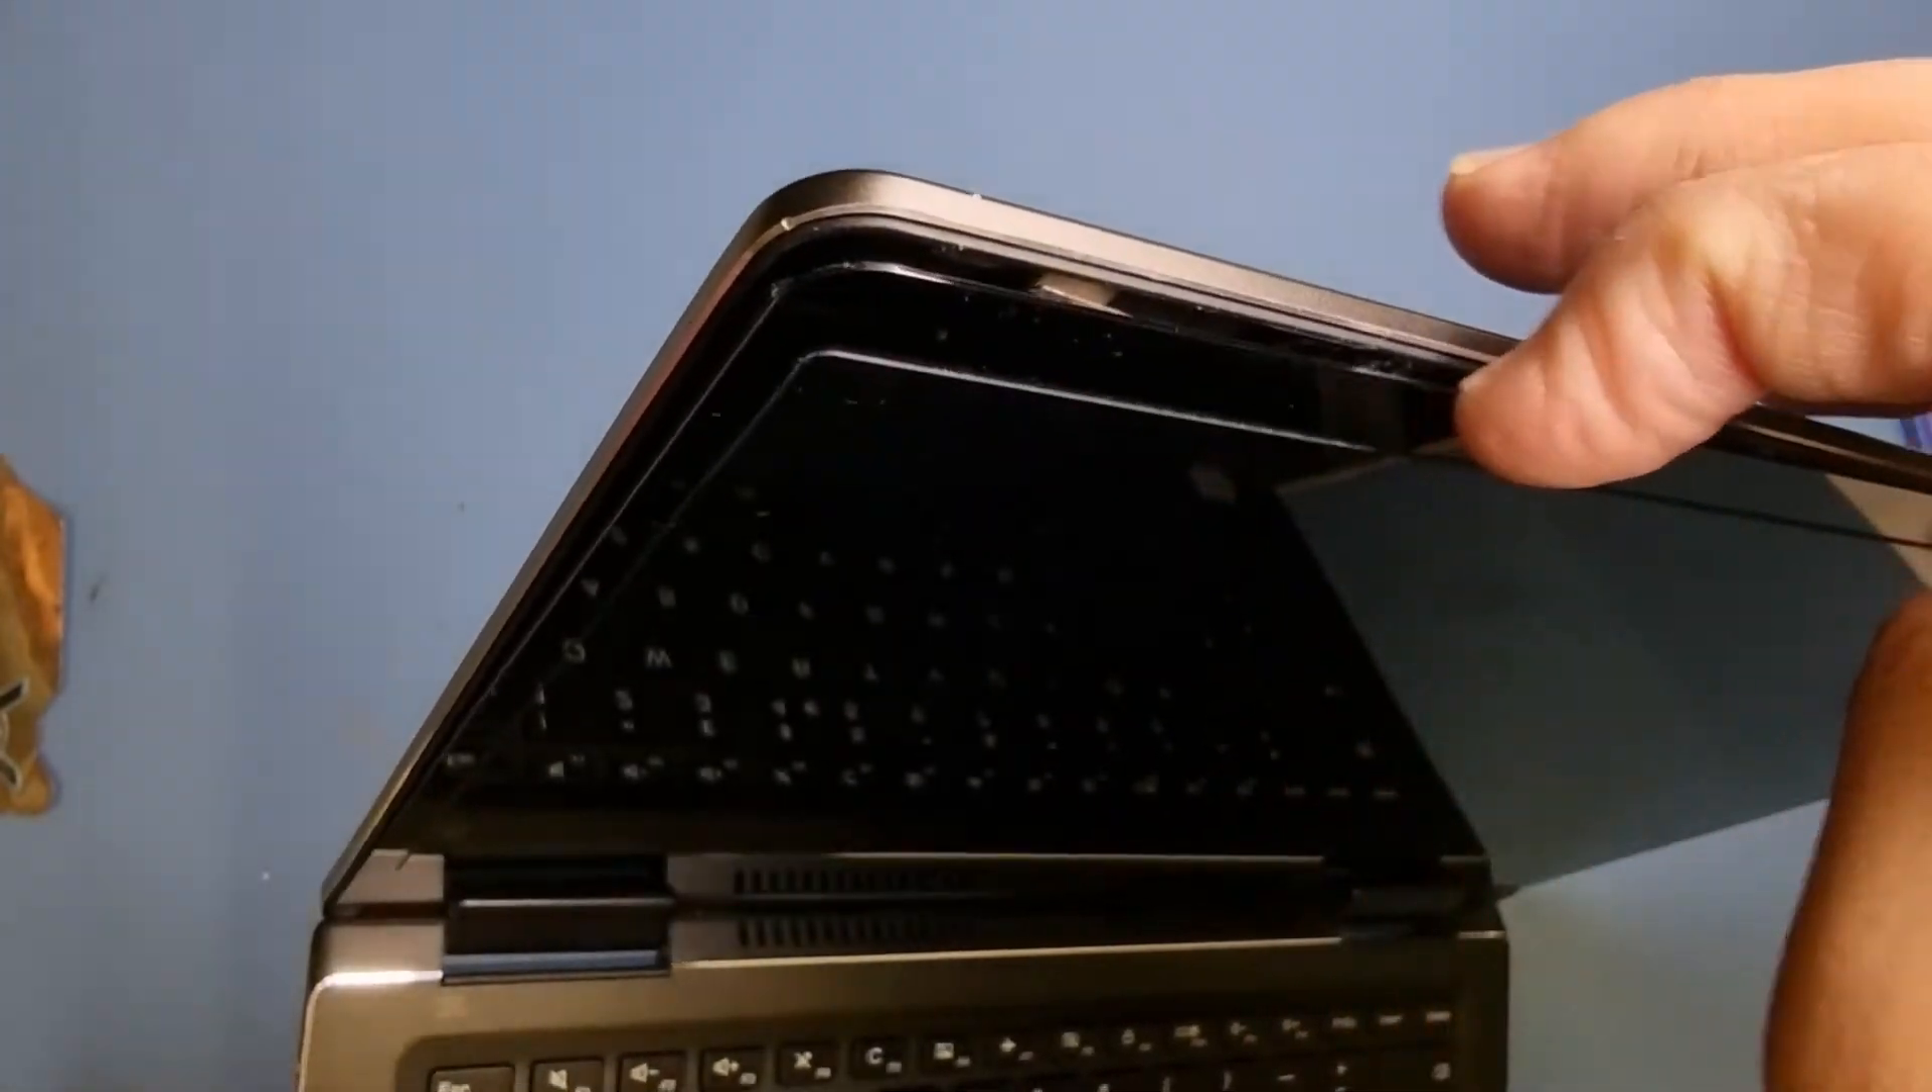If you look just there in that corner you can see the screen is coming away.